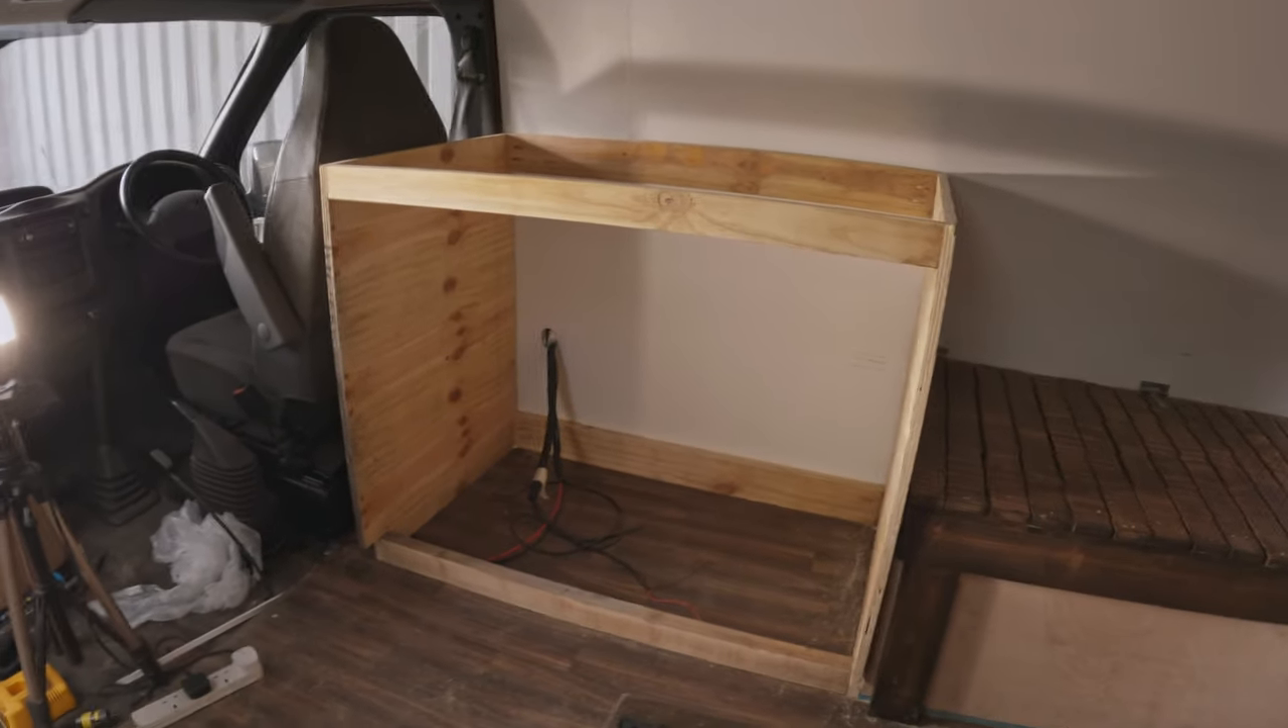And voila! The main box shape of our kitchen unit complete.